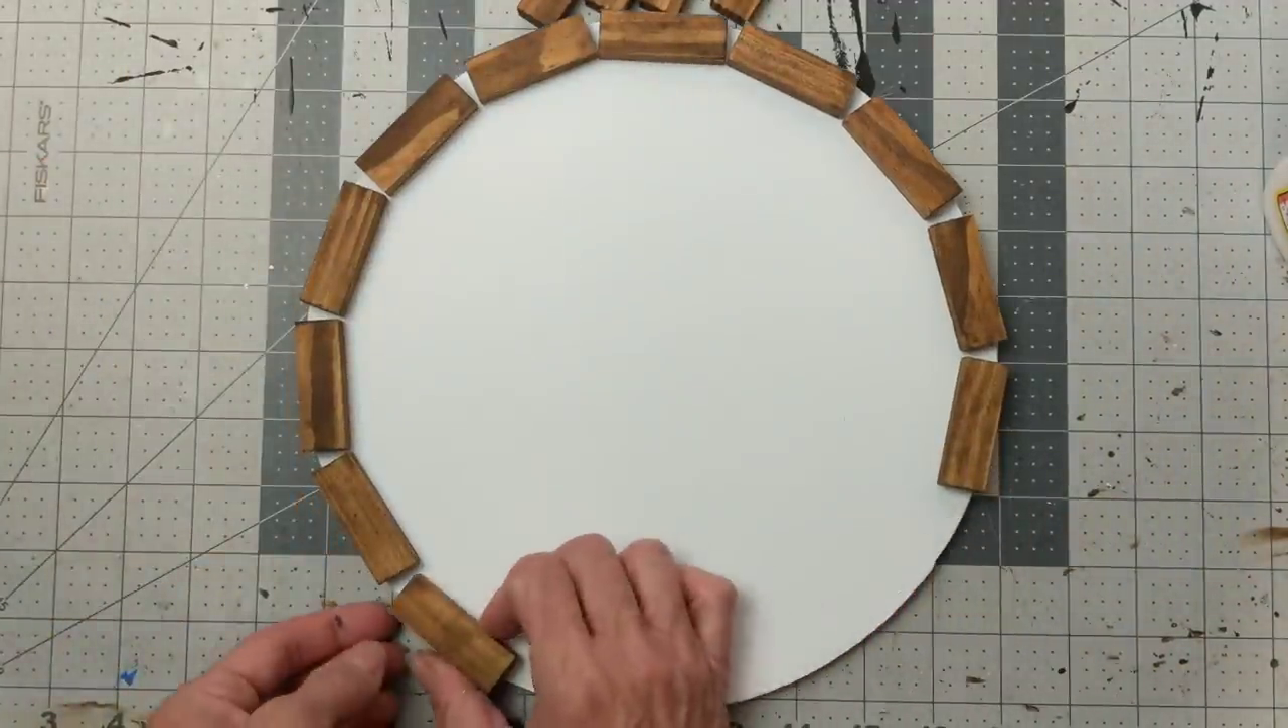So the corners might stick out a little bit because they're rectangular and I'm going around a circle.